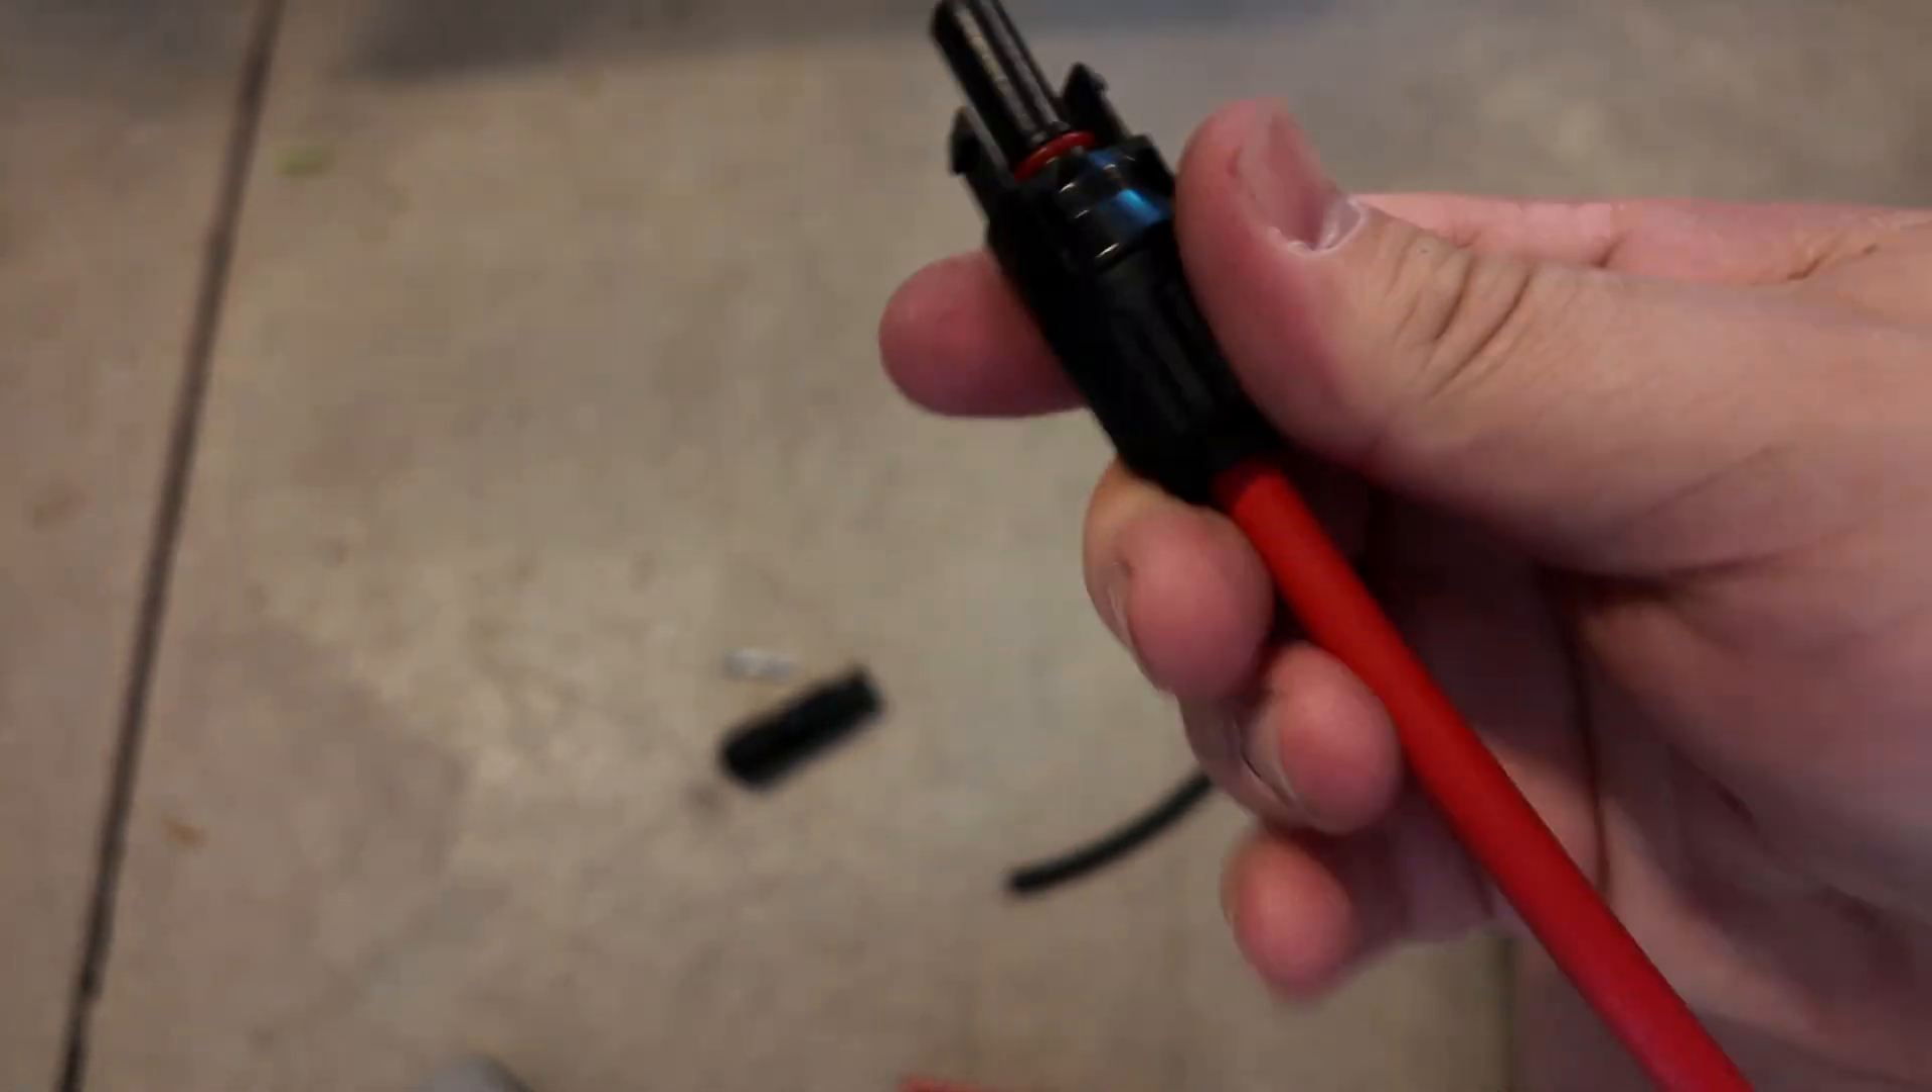And you have a completed MC4 connector.